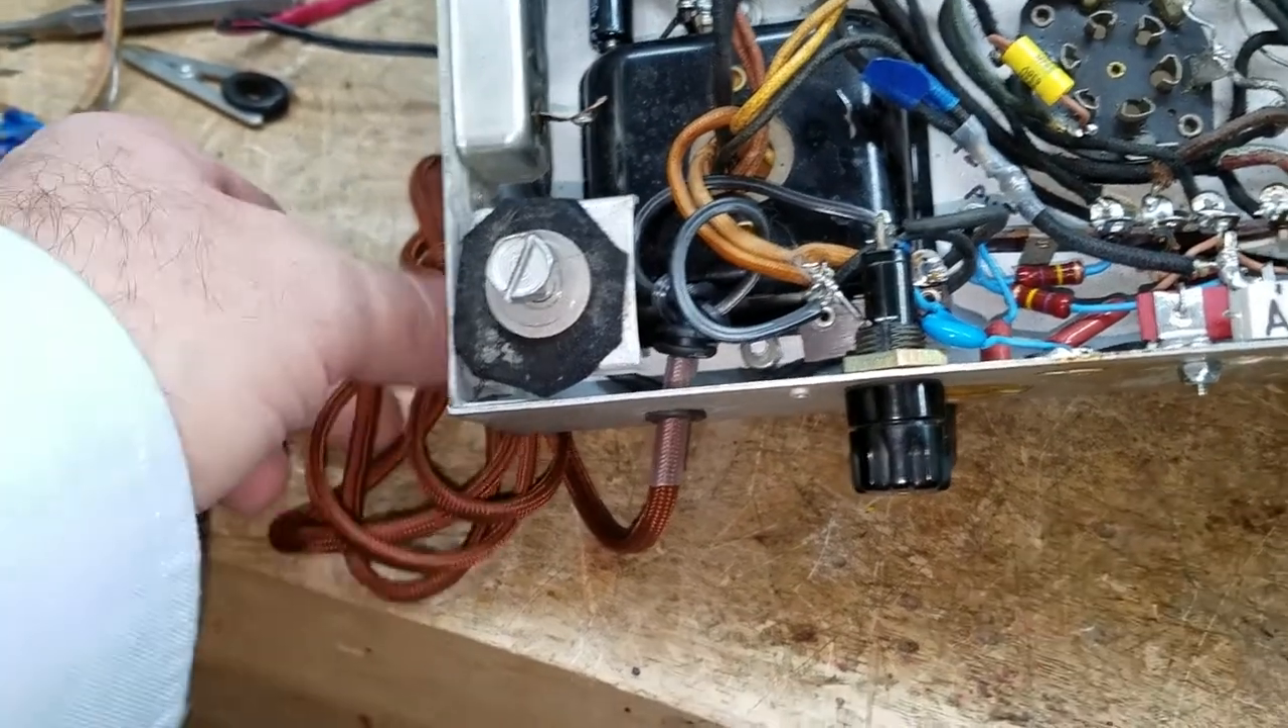Okay guys i've installed the reproduction cloth covered cord.